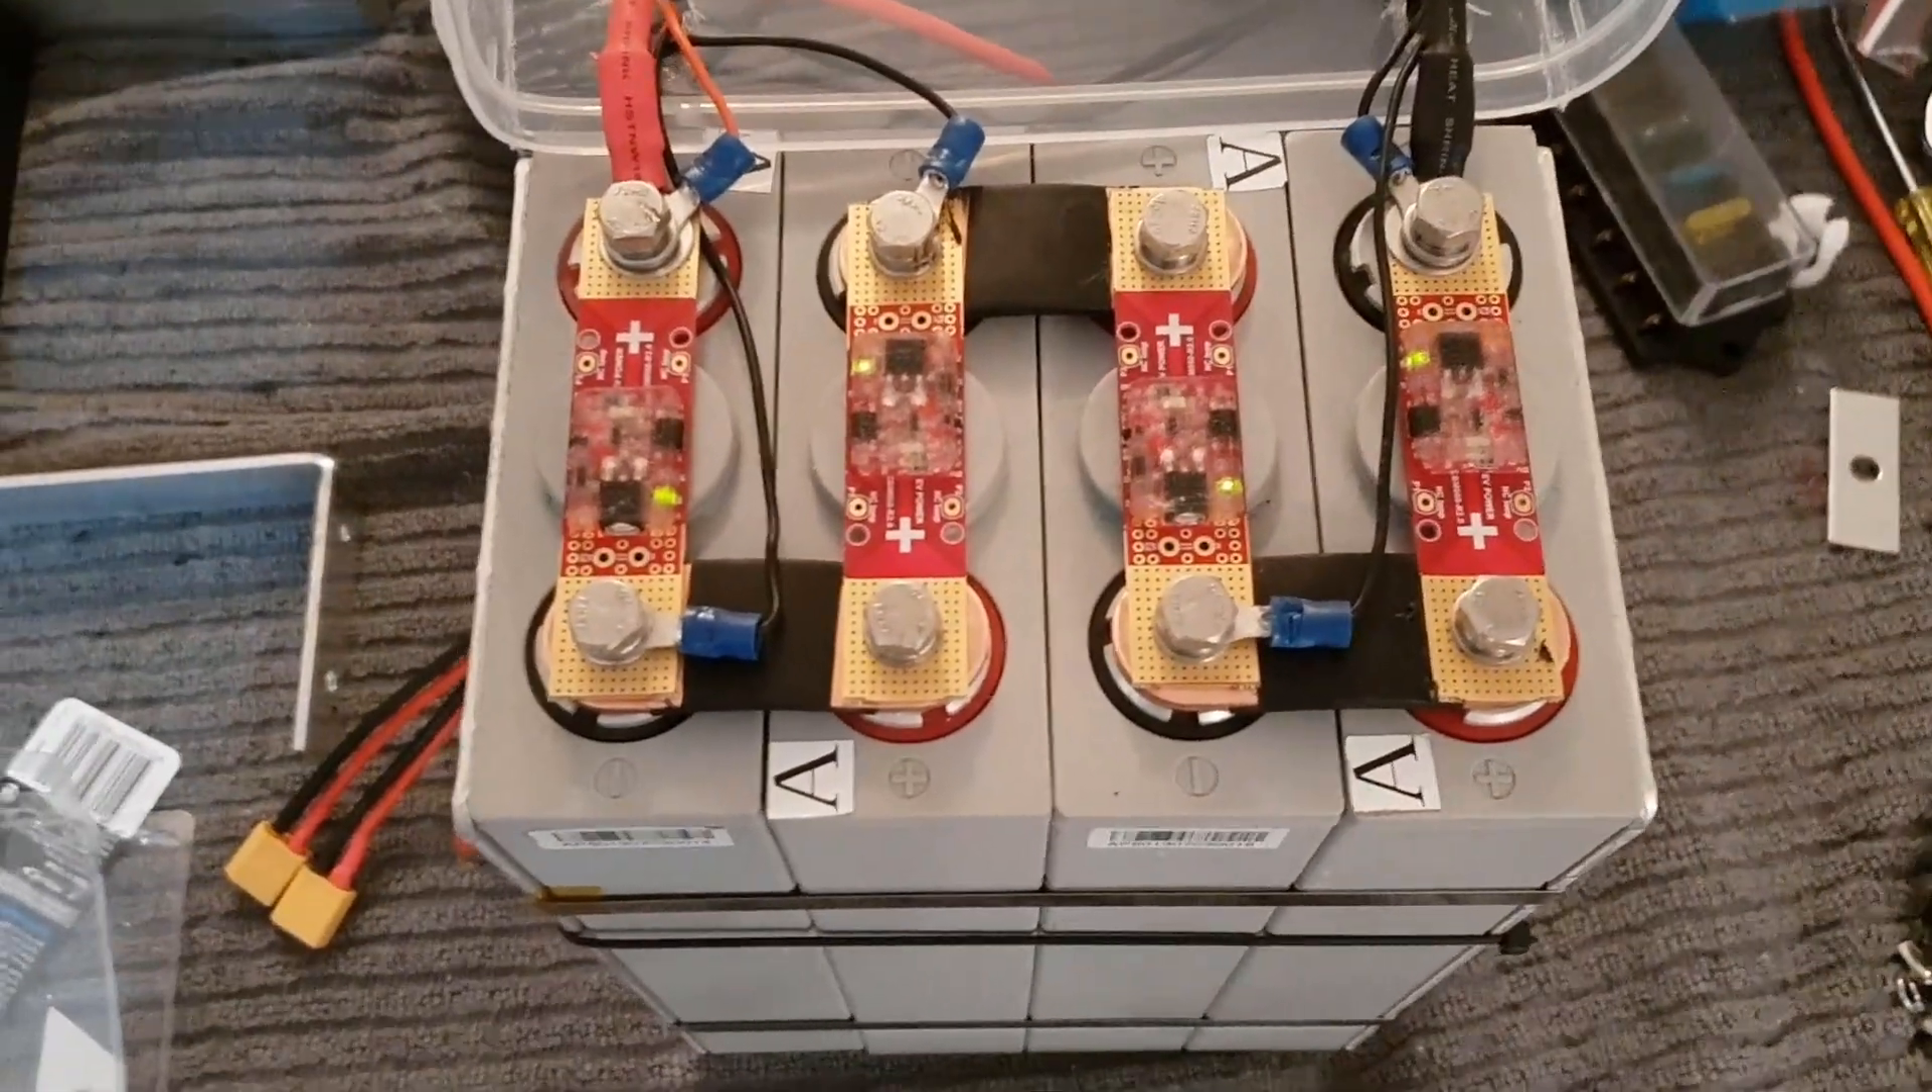I've got the cell modules all all fixed in place now.